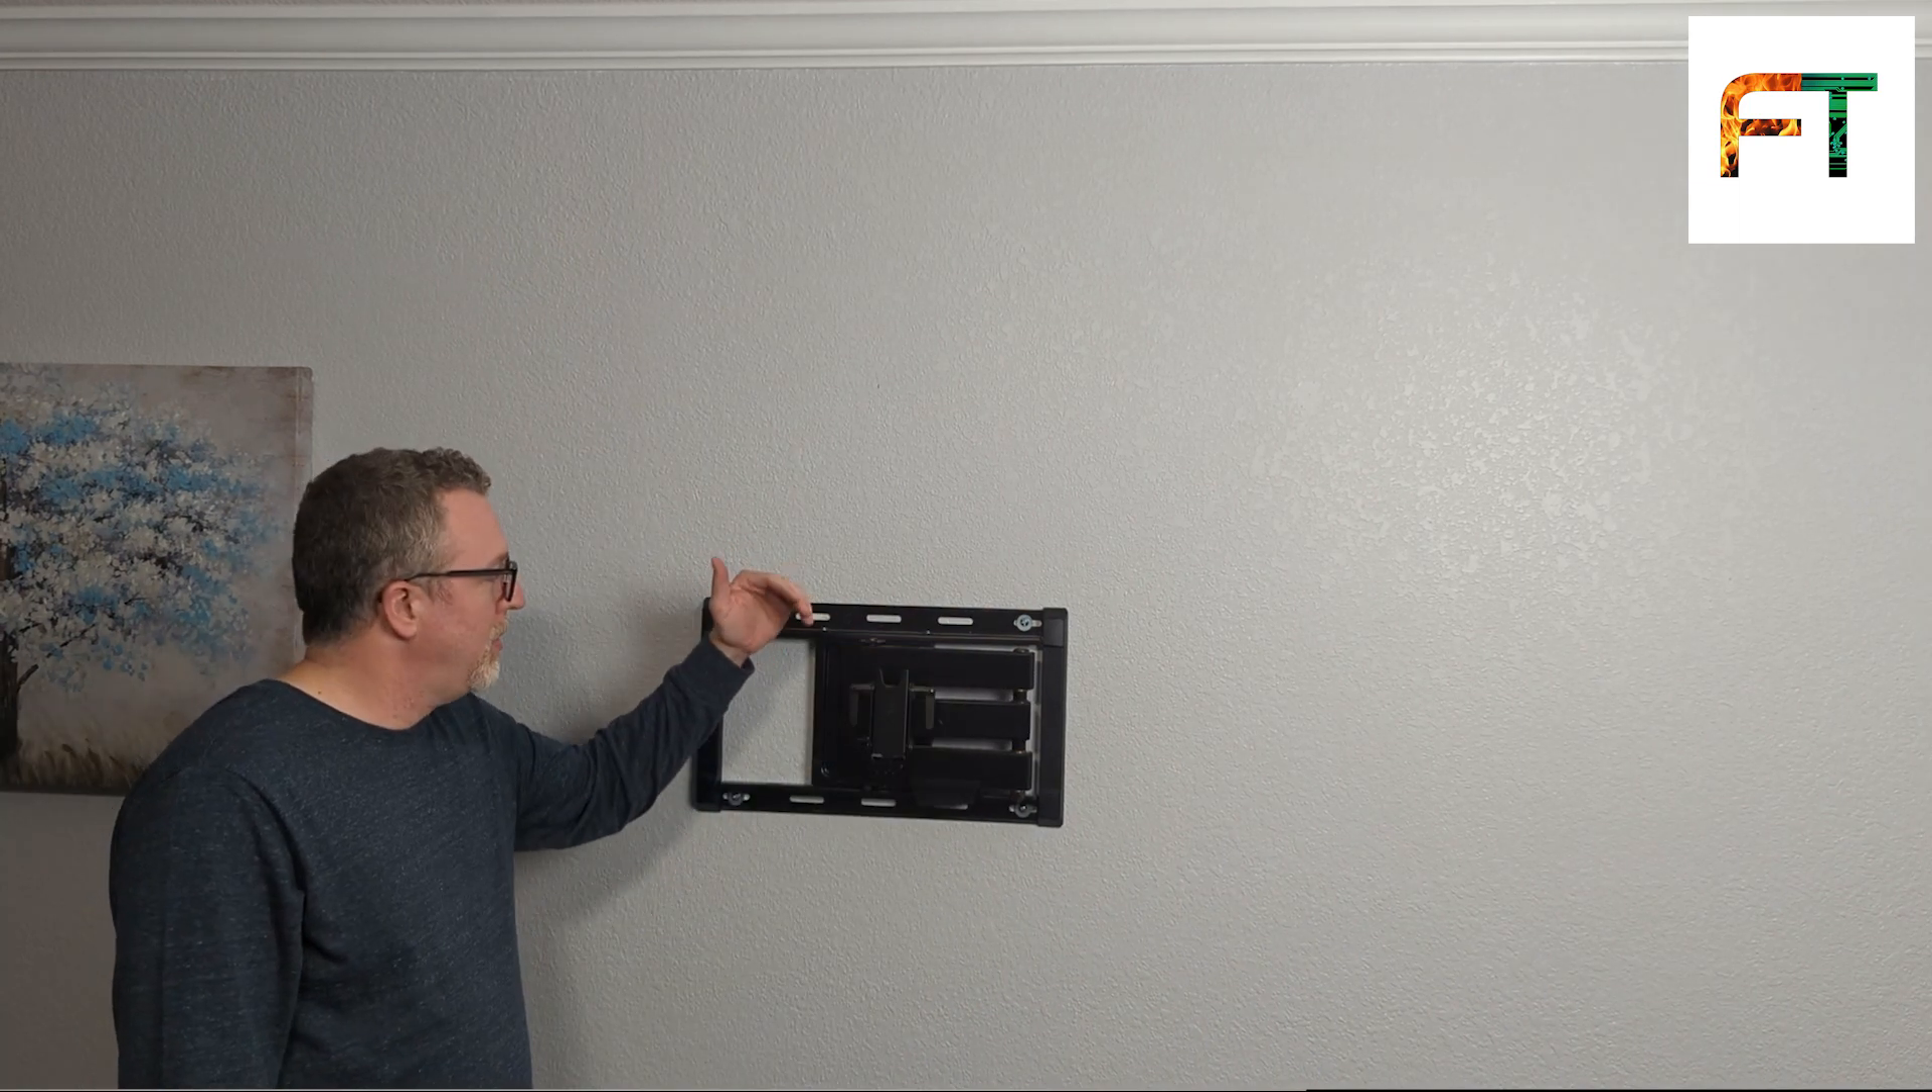Bracket is in place.